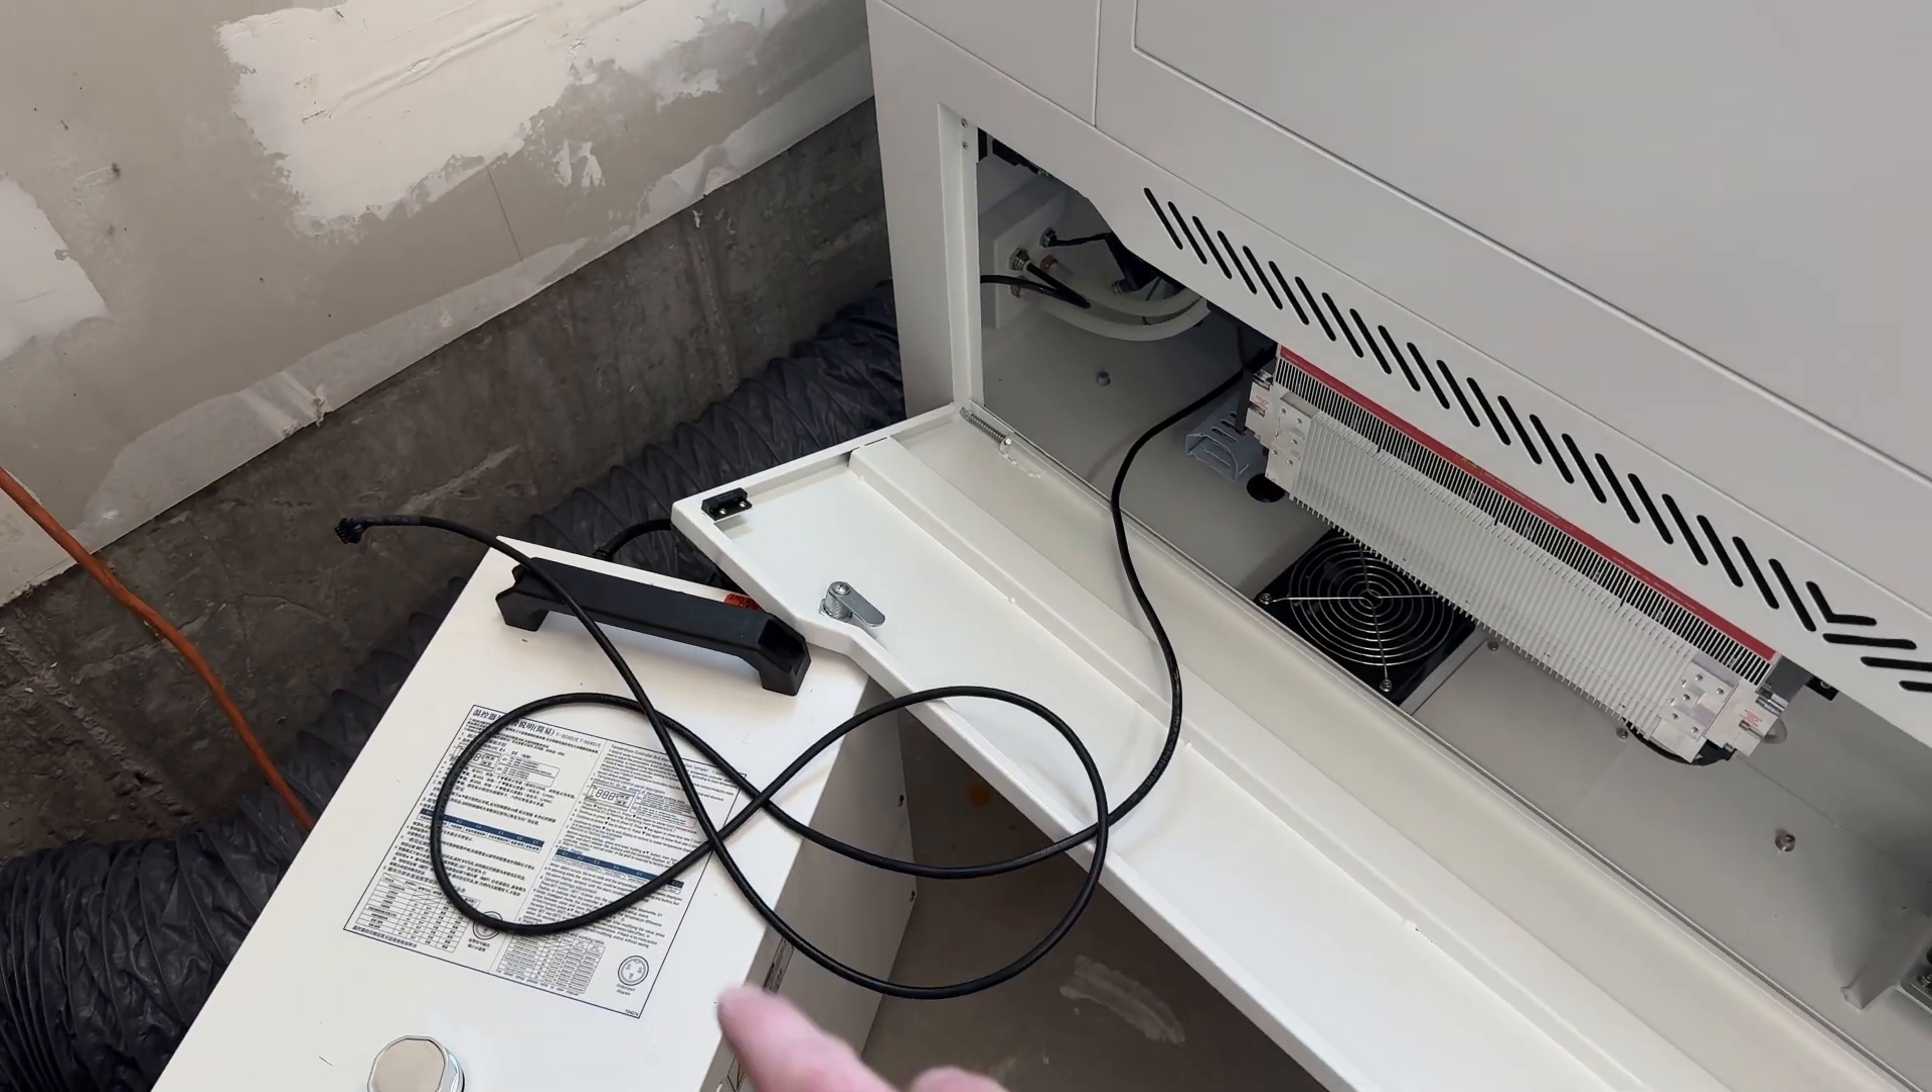So now here on the left hand side of the machine, we've got our cable pulled through.